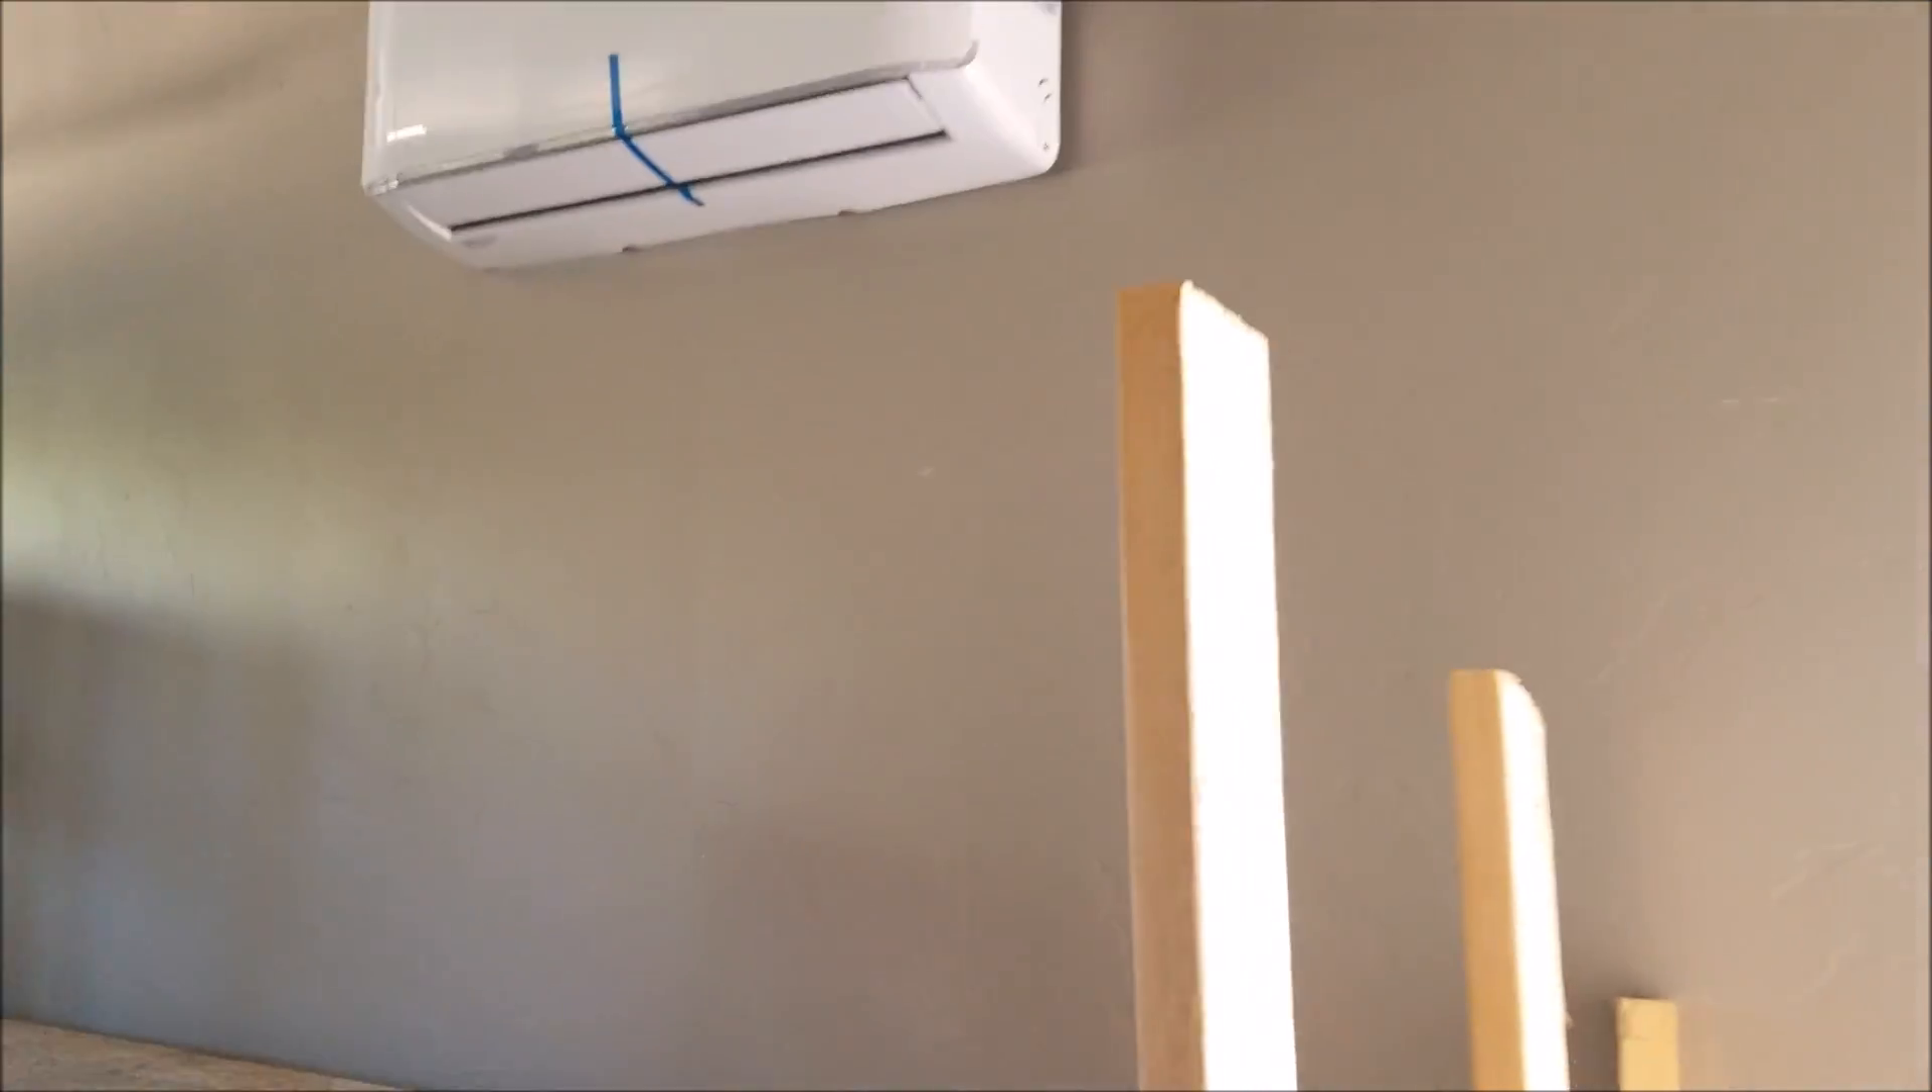So I finally got the inside unit mounted and it's not really heavy.